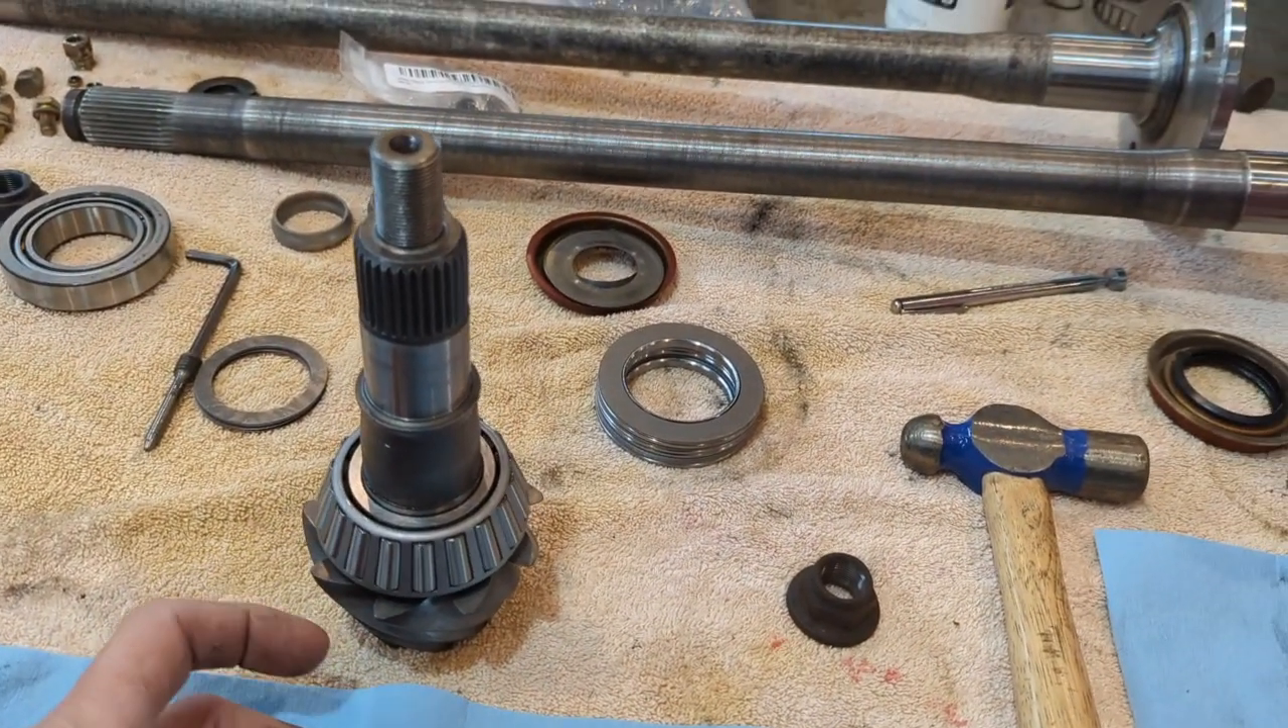And we have the bearing, the pinion head bearing pressed onto the pinion.